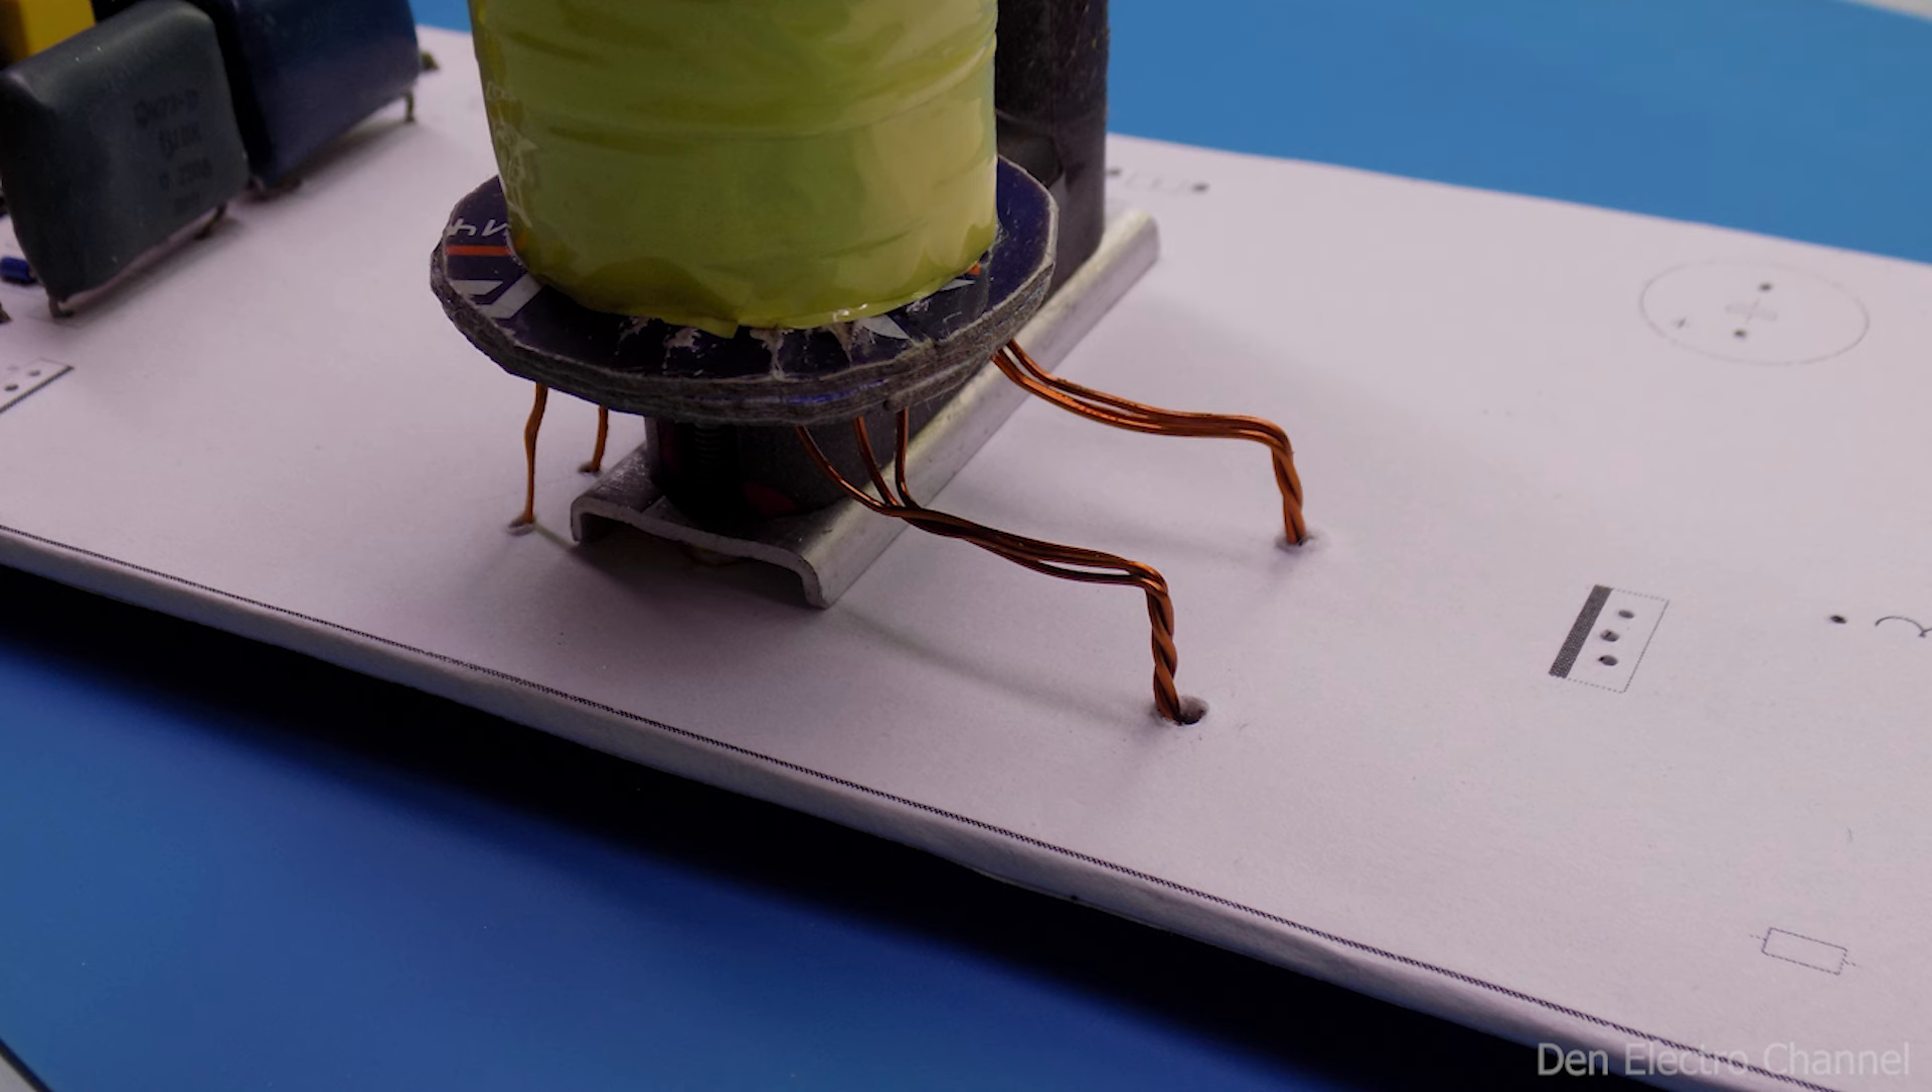After installing the transformer on the board, I bent the ends of the secondary winding and pushed them into the holes.